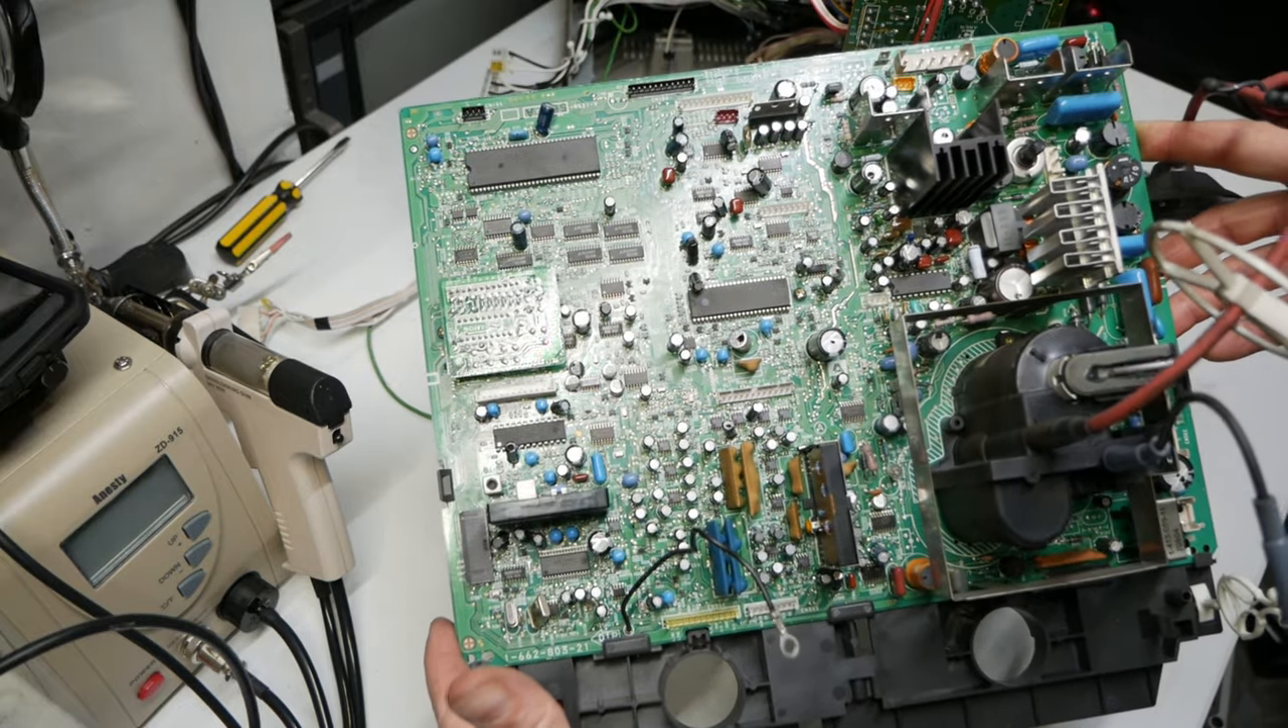So here's the chassis board removed.